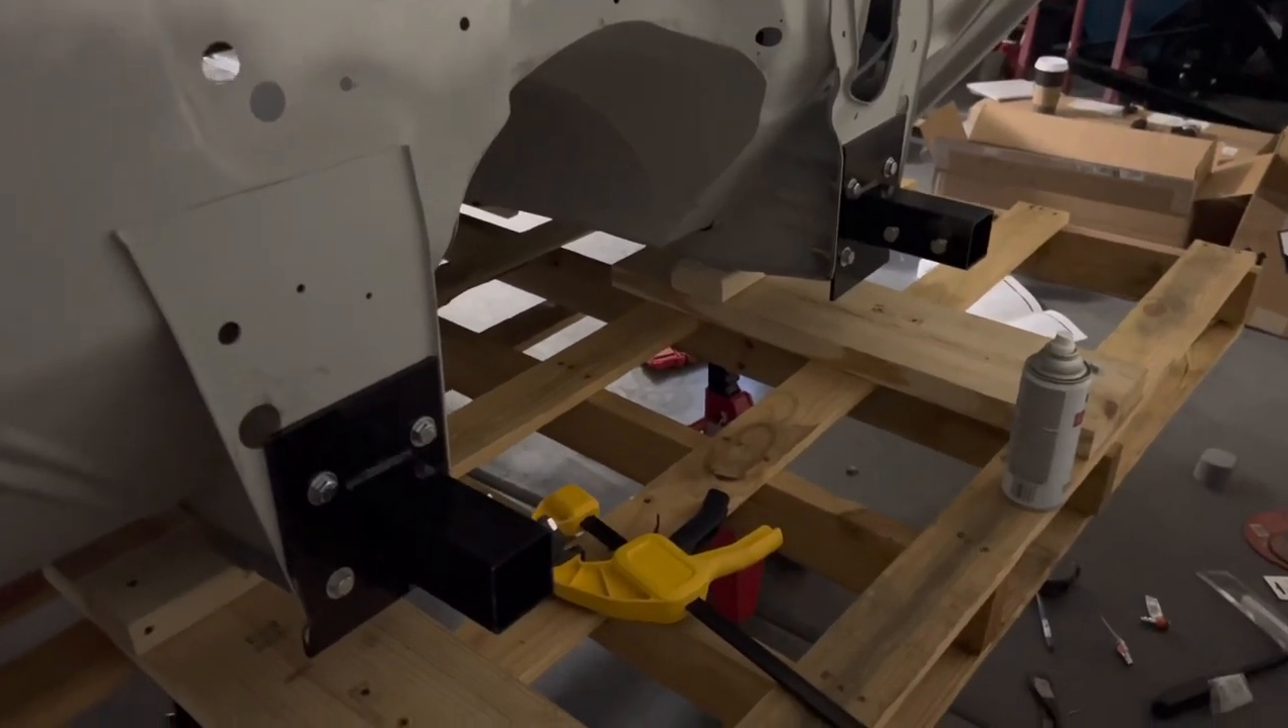Well, I managed to get both of the front brackets mounted to the firewall for the rotisserie.